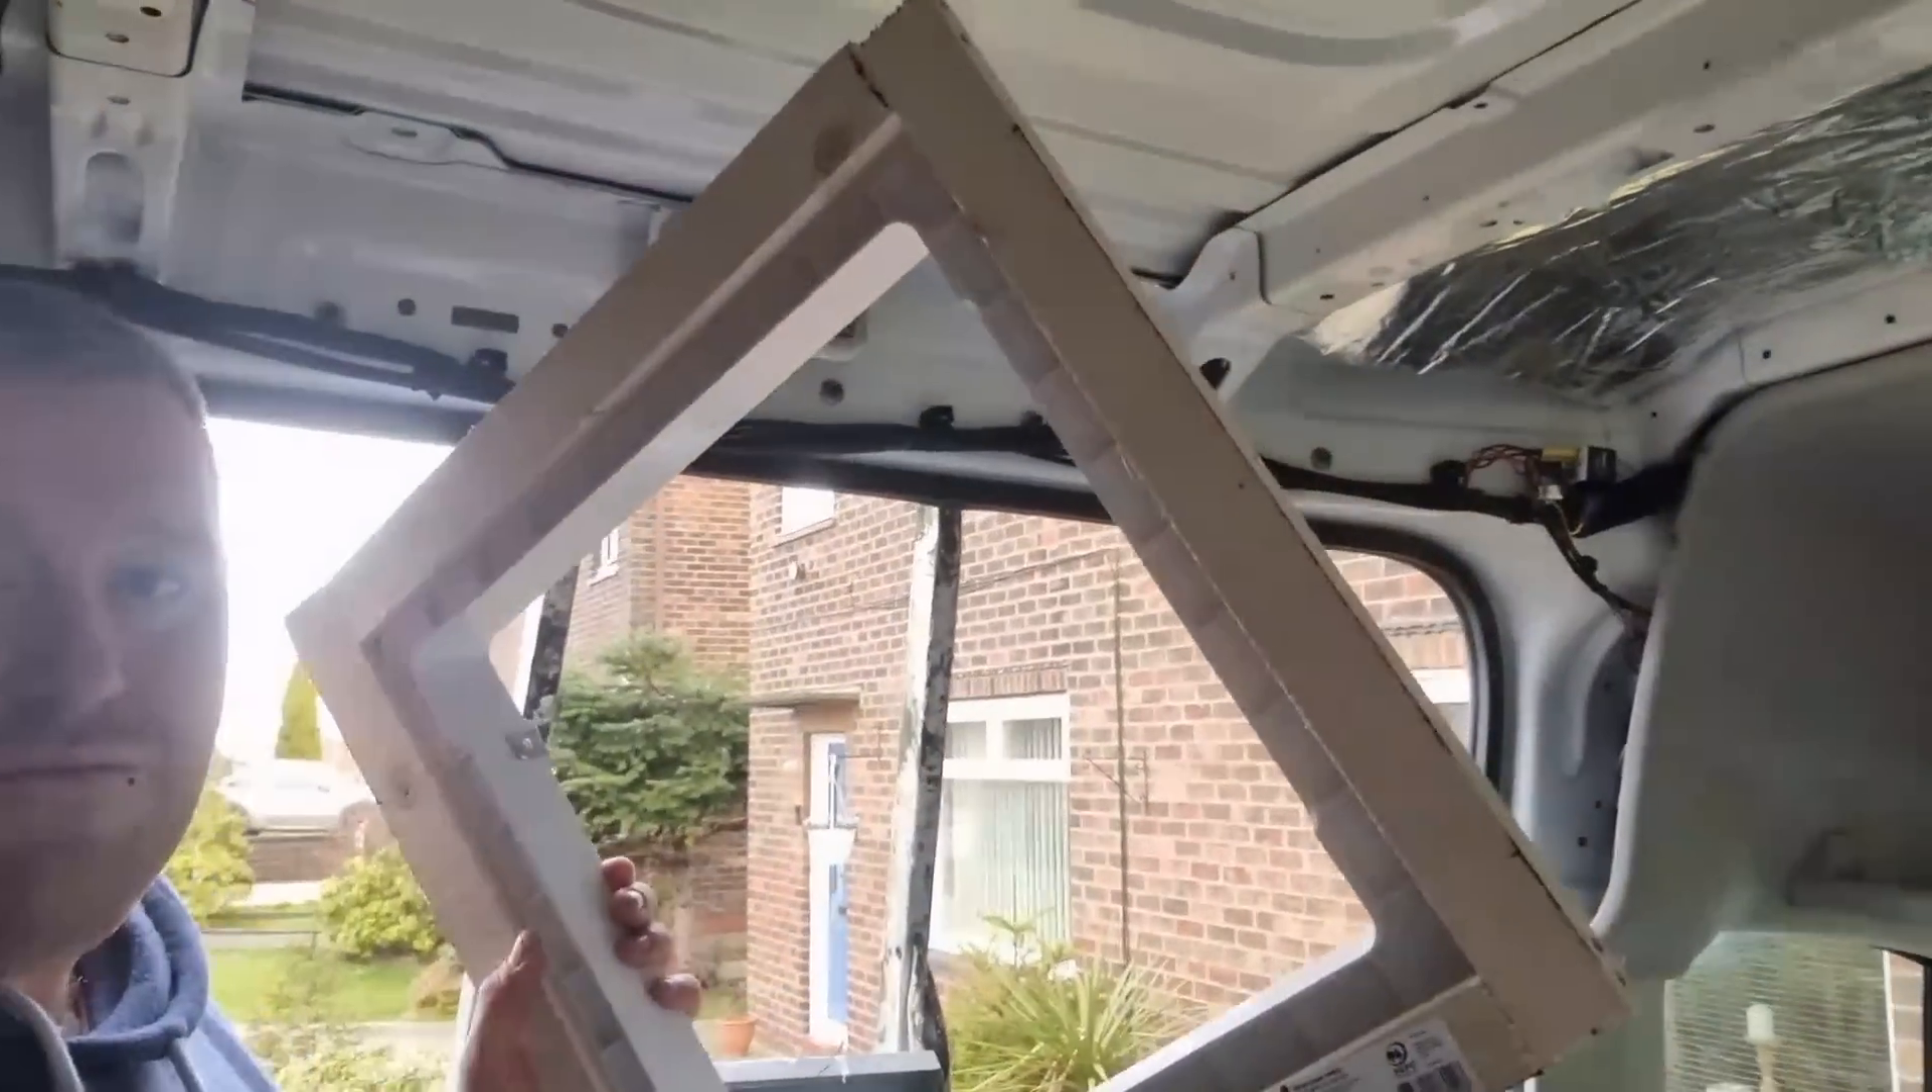We've built the framework to go around the turret for the inside now it's time to drill more holes.